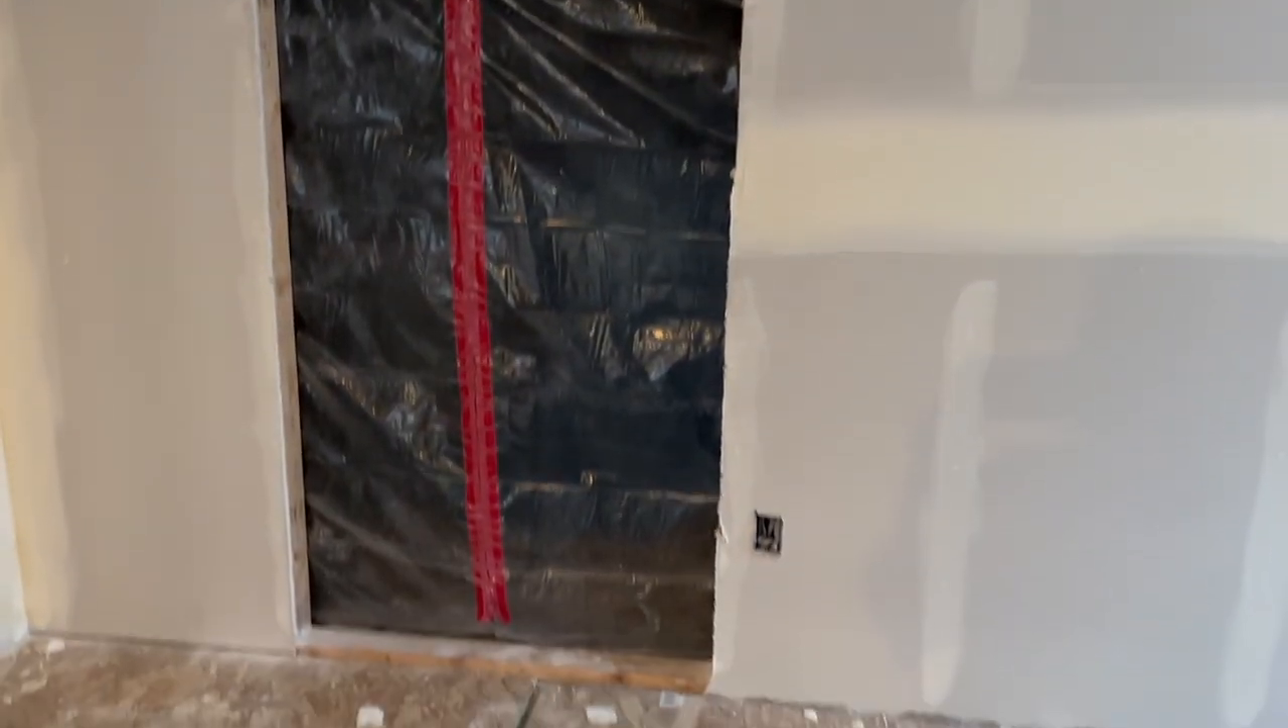So what has happened is we now have drywall up and as you can see, things have been taped and now we're getting ready to go into texture, which will happen actually tomorrow.